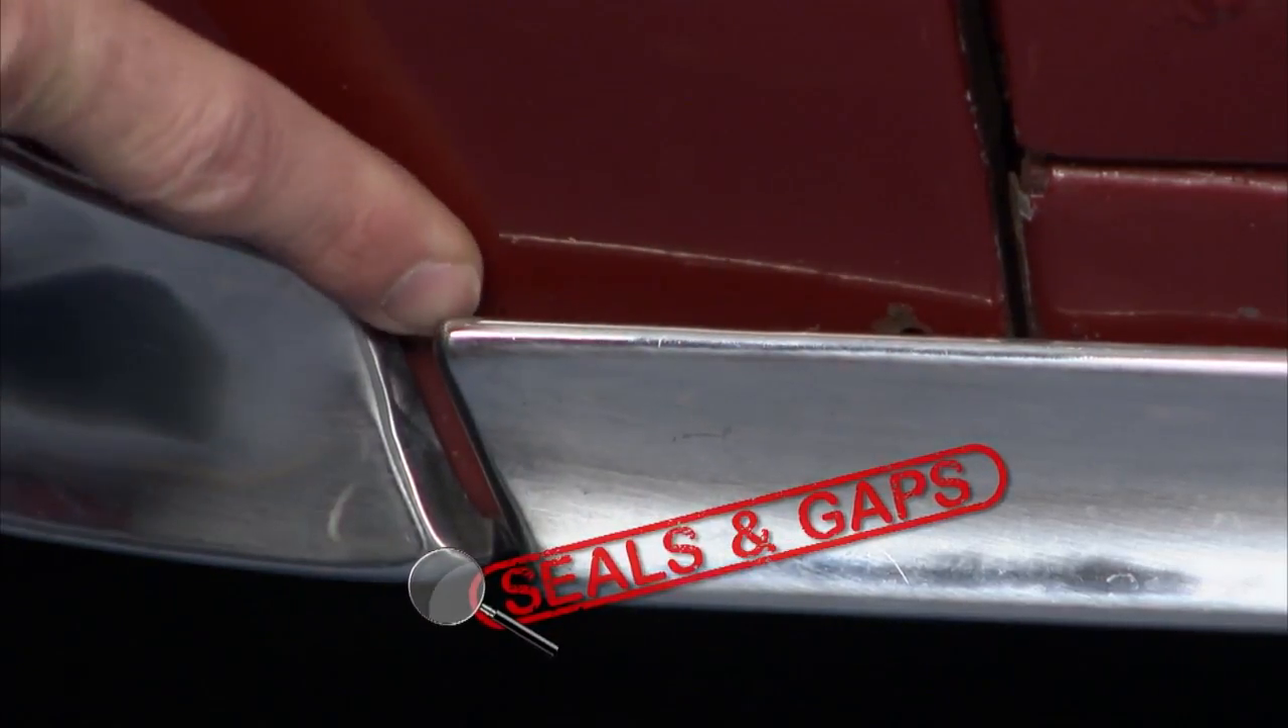I've got a pretty big gap.